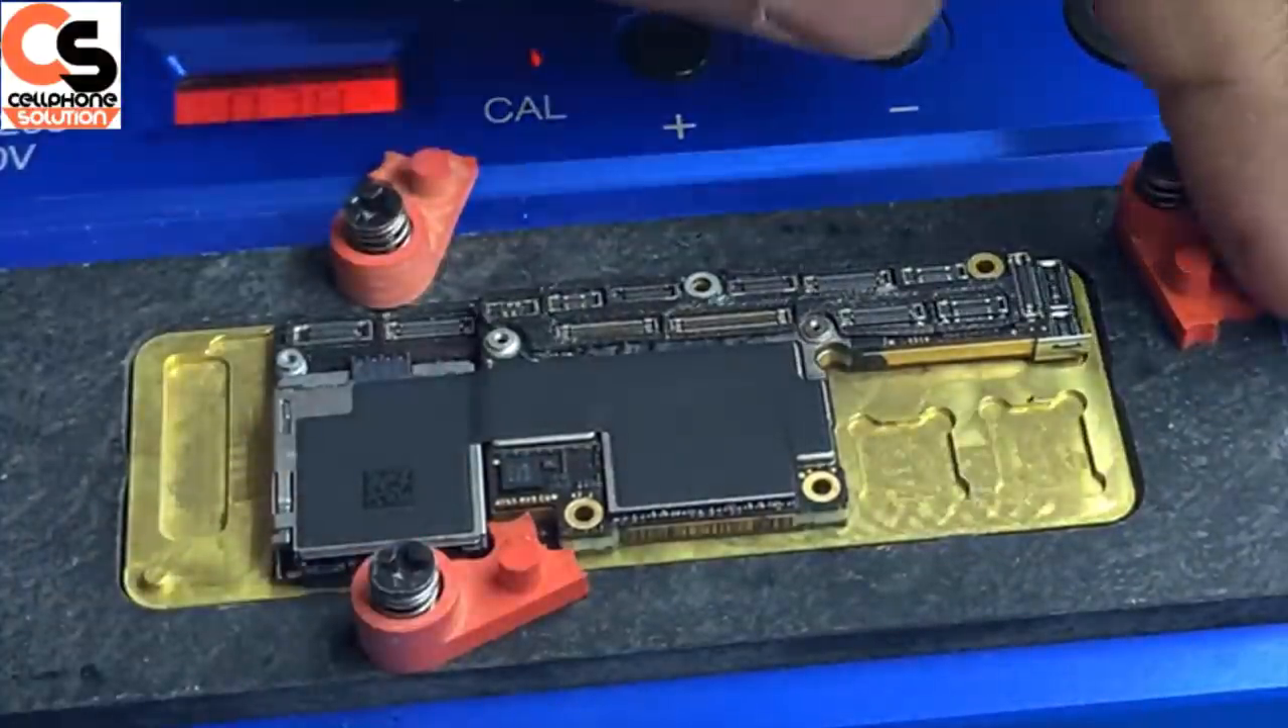यह set हो गया motherboard ठीक है।